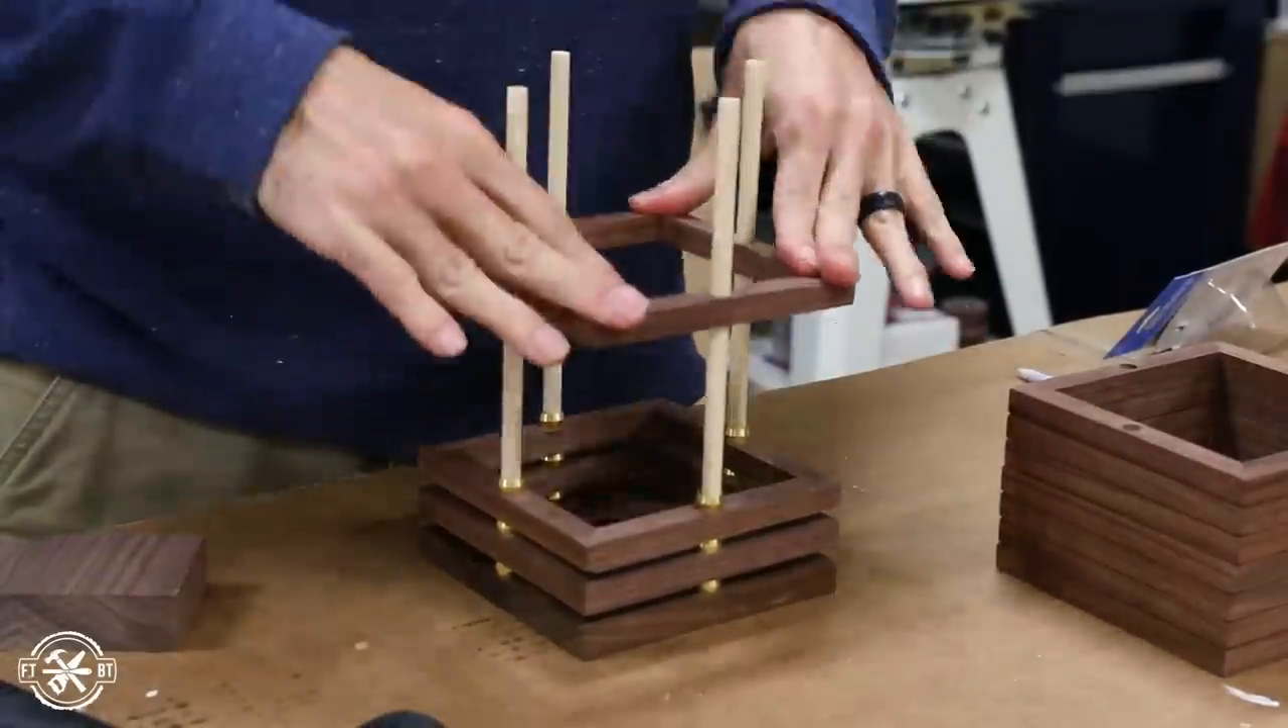I added frame after frame pushing them down together with the brass sleeves in between each one.